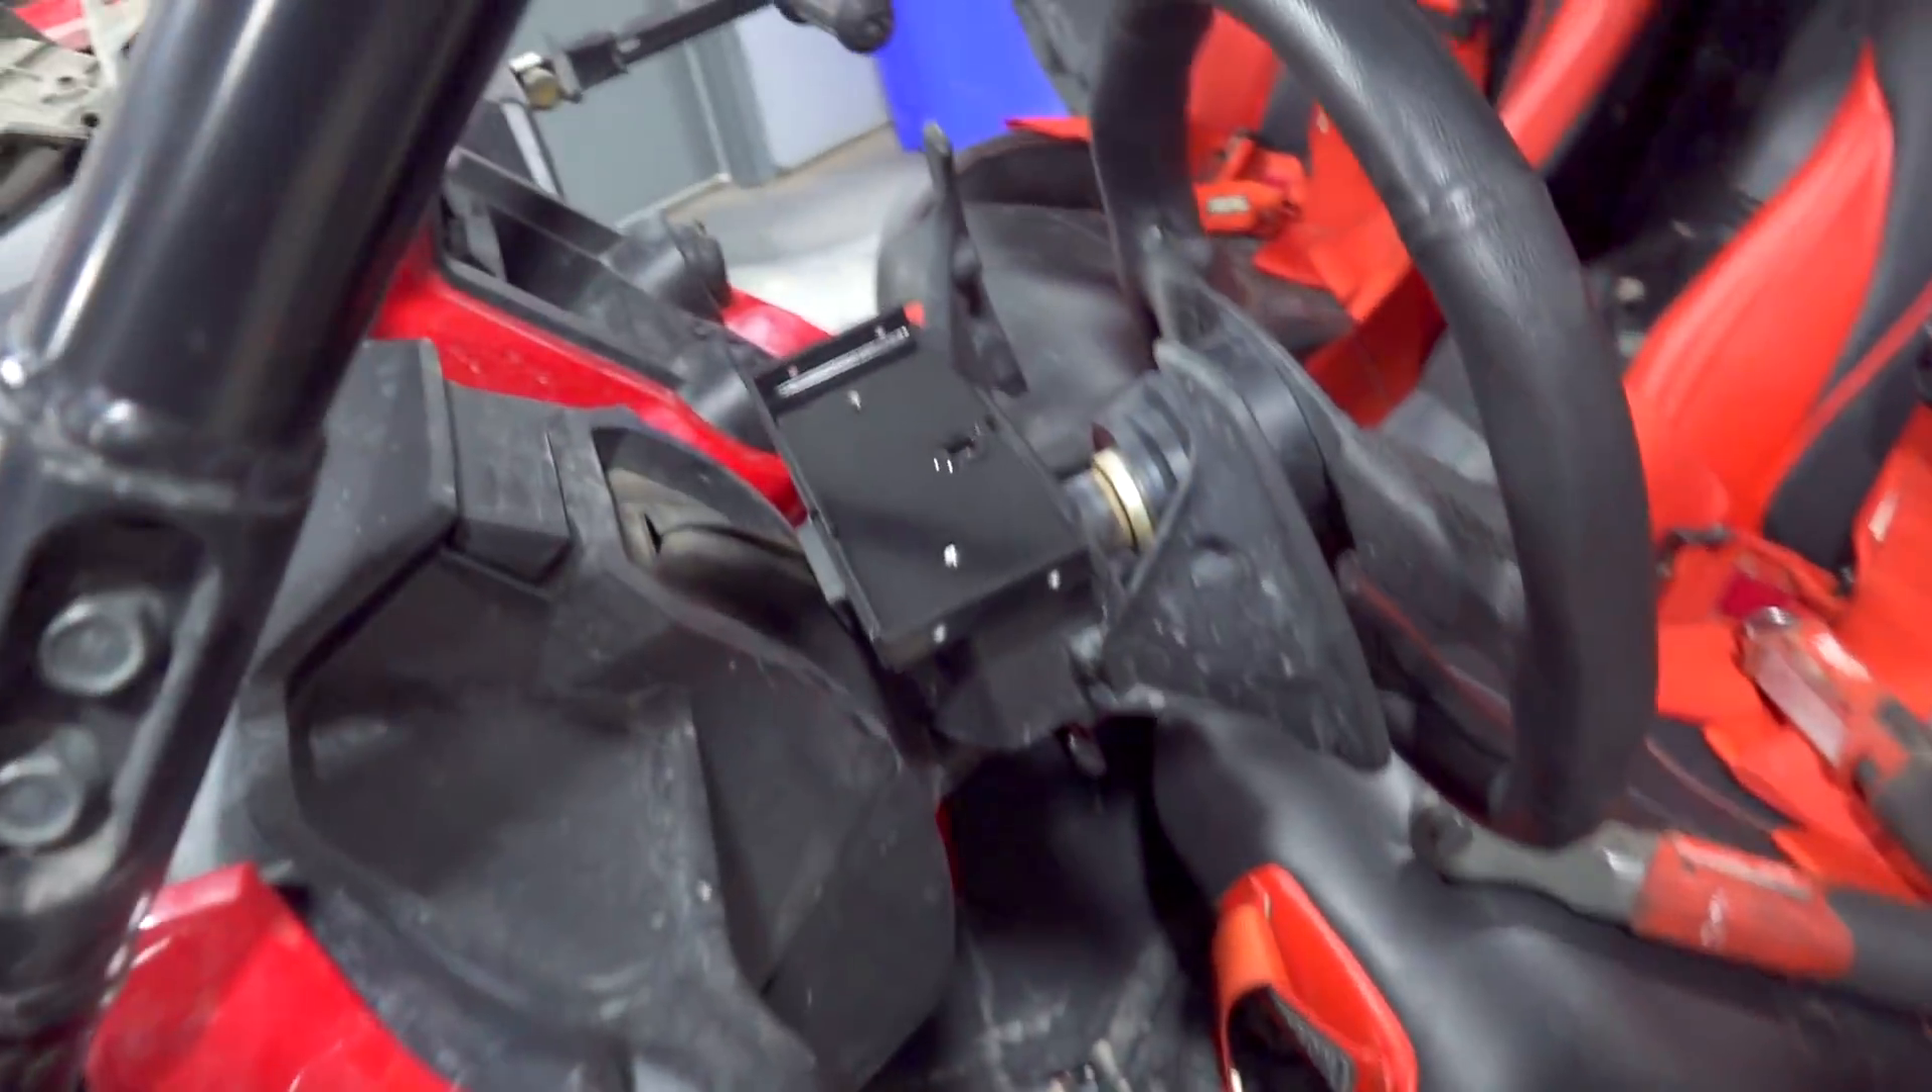All right, we've got the base plate installed on the steering column.